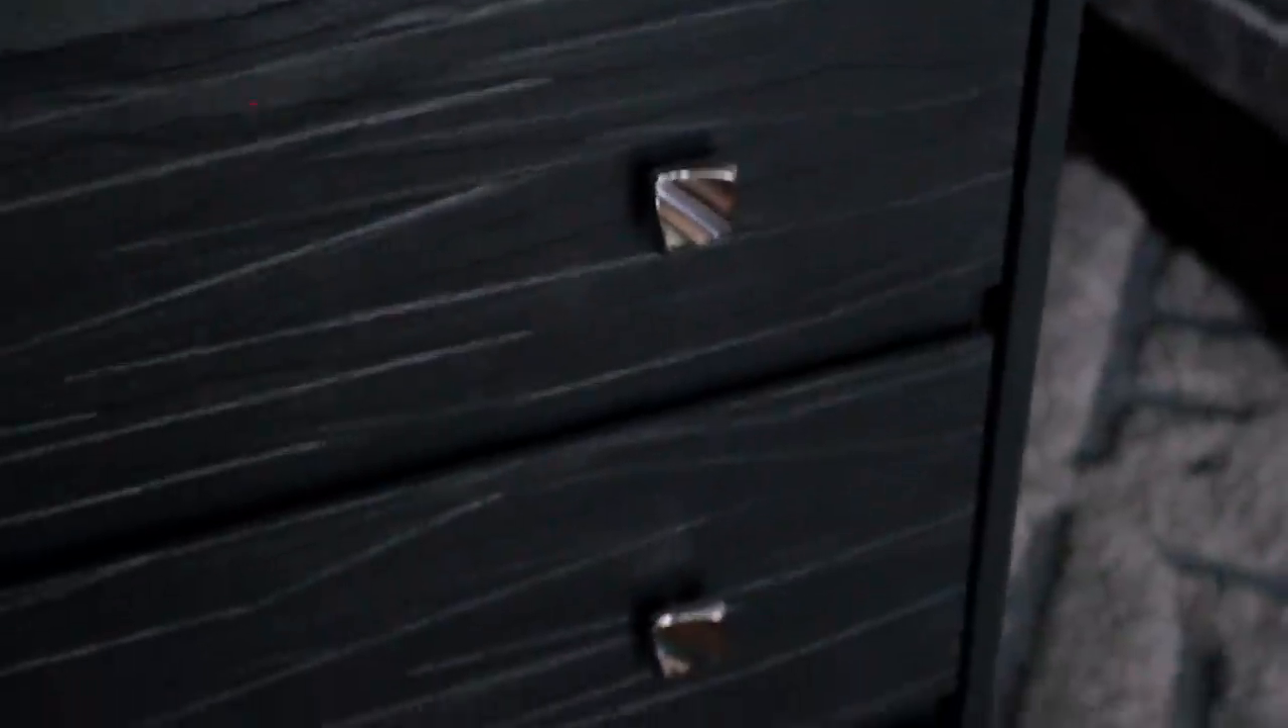Once the polyurethane dried i added these pretty knobs and here's how it looks once it's finished.